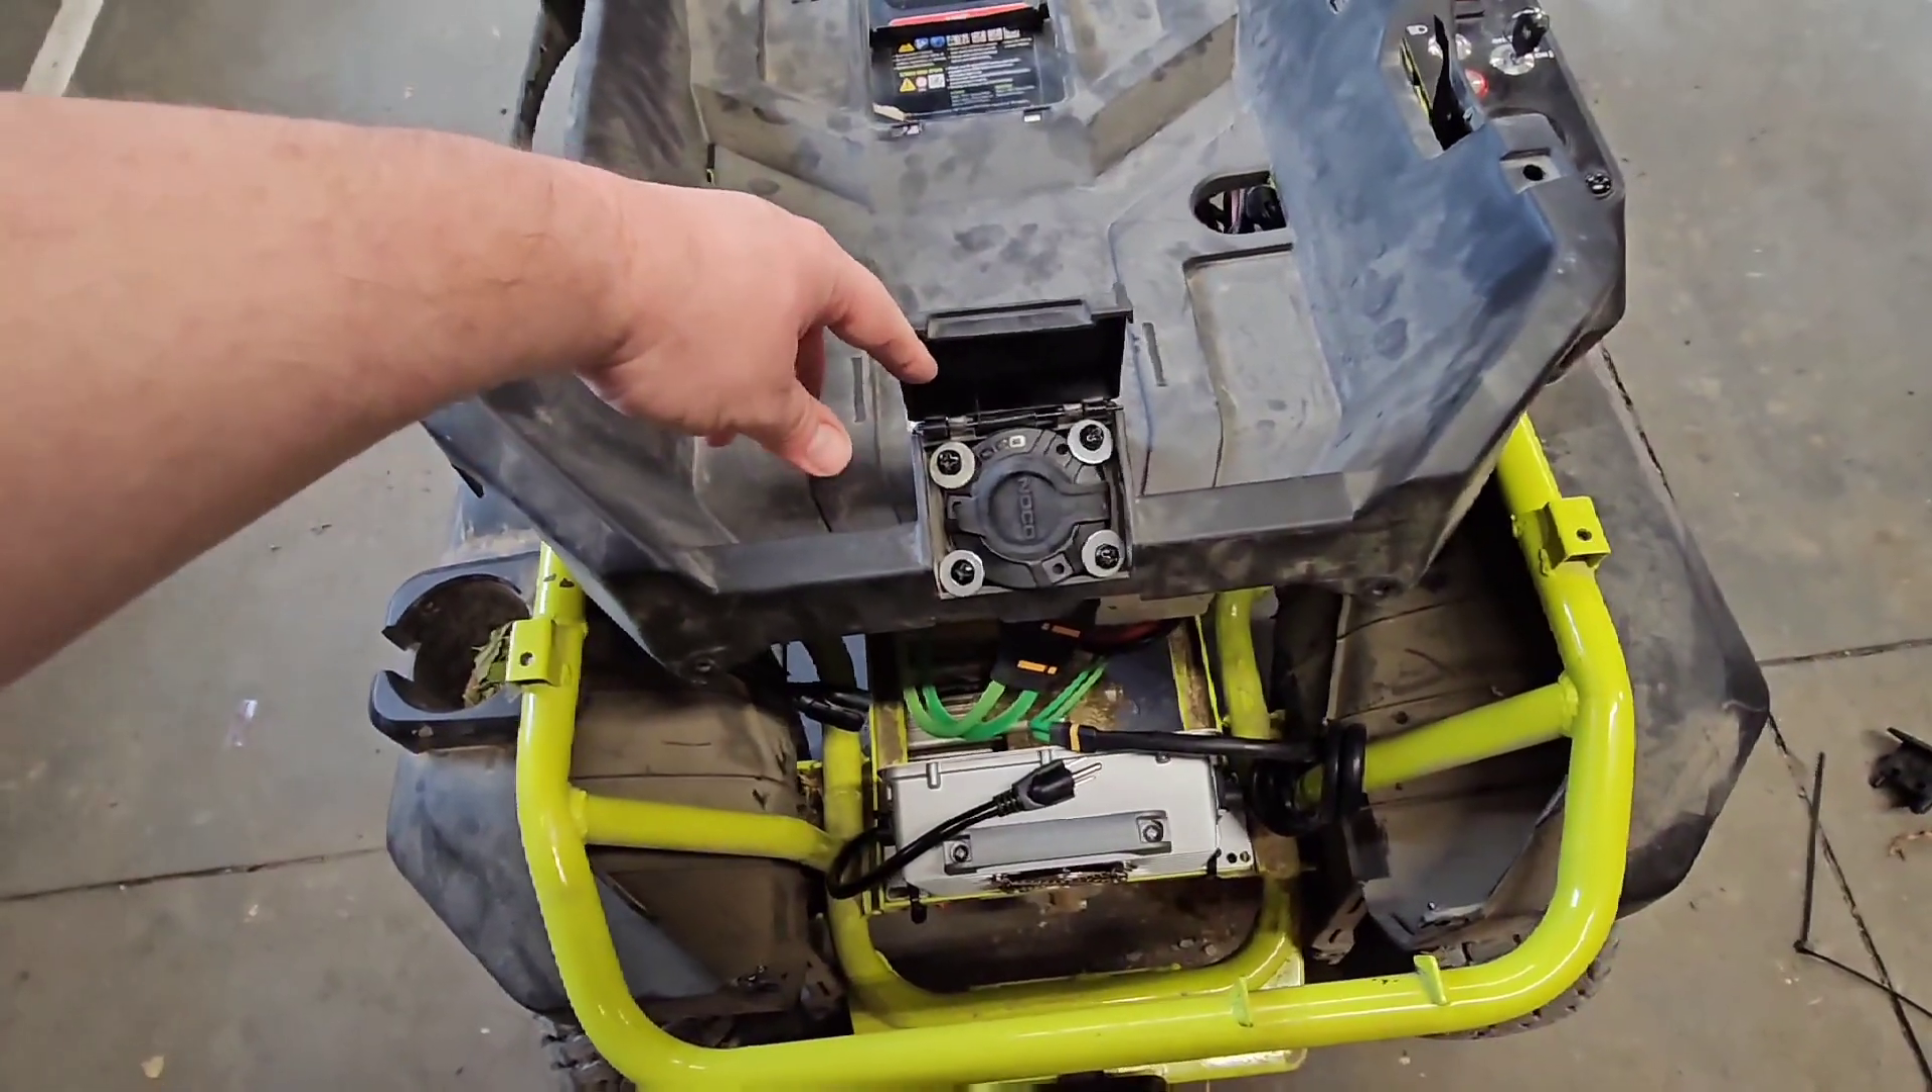I was able to get the port to go in there.